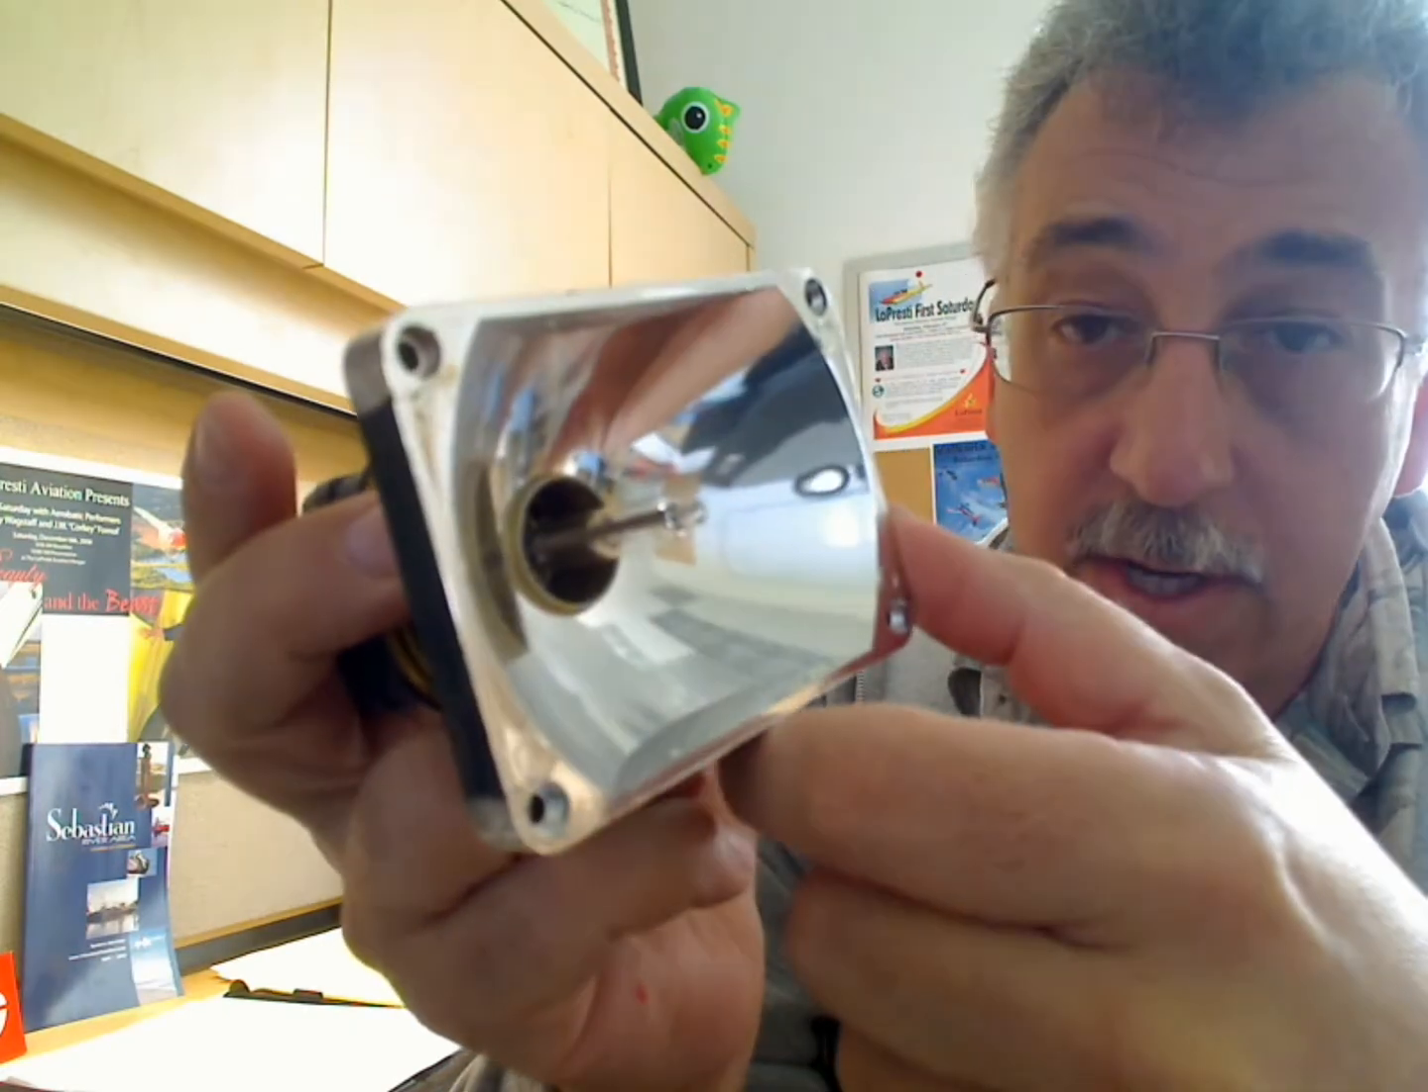Also looking in the front, you kind of can see a little bit of gold ring sticking through. So even looking through the front, you can tell the lights off at an angle.